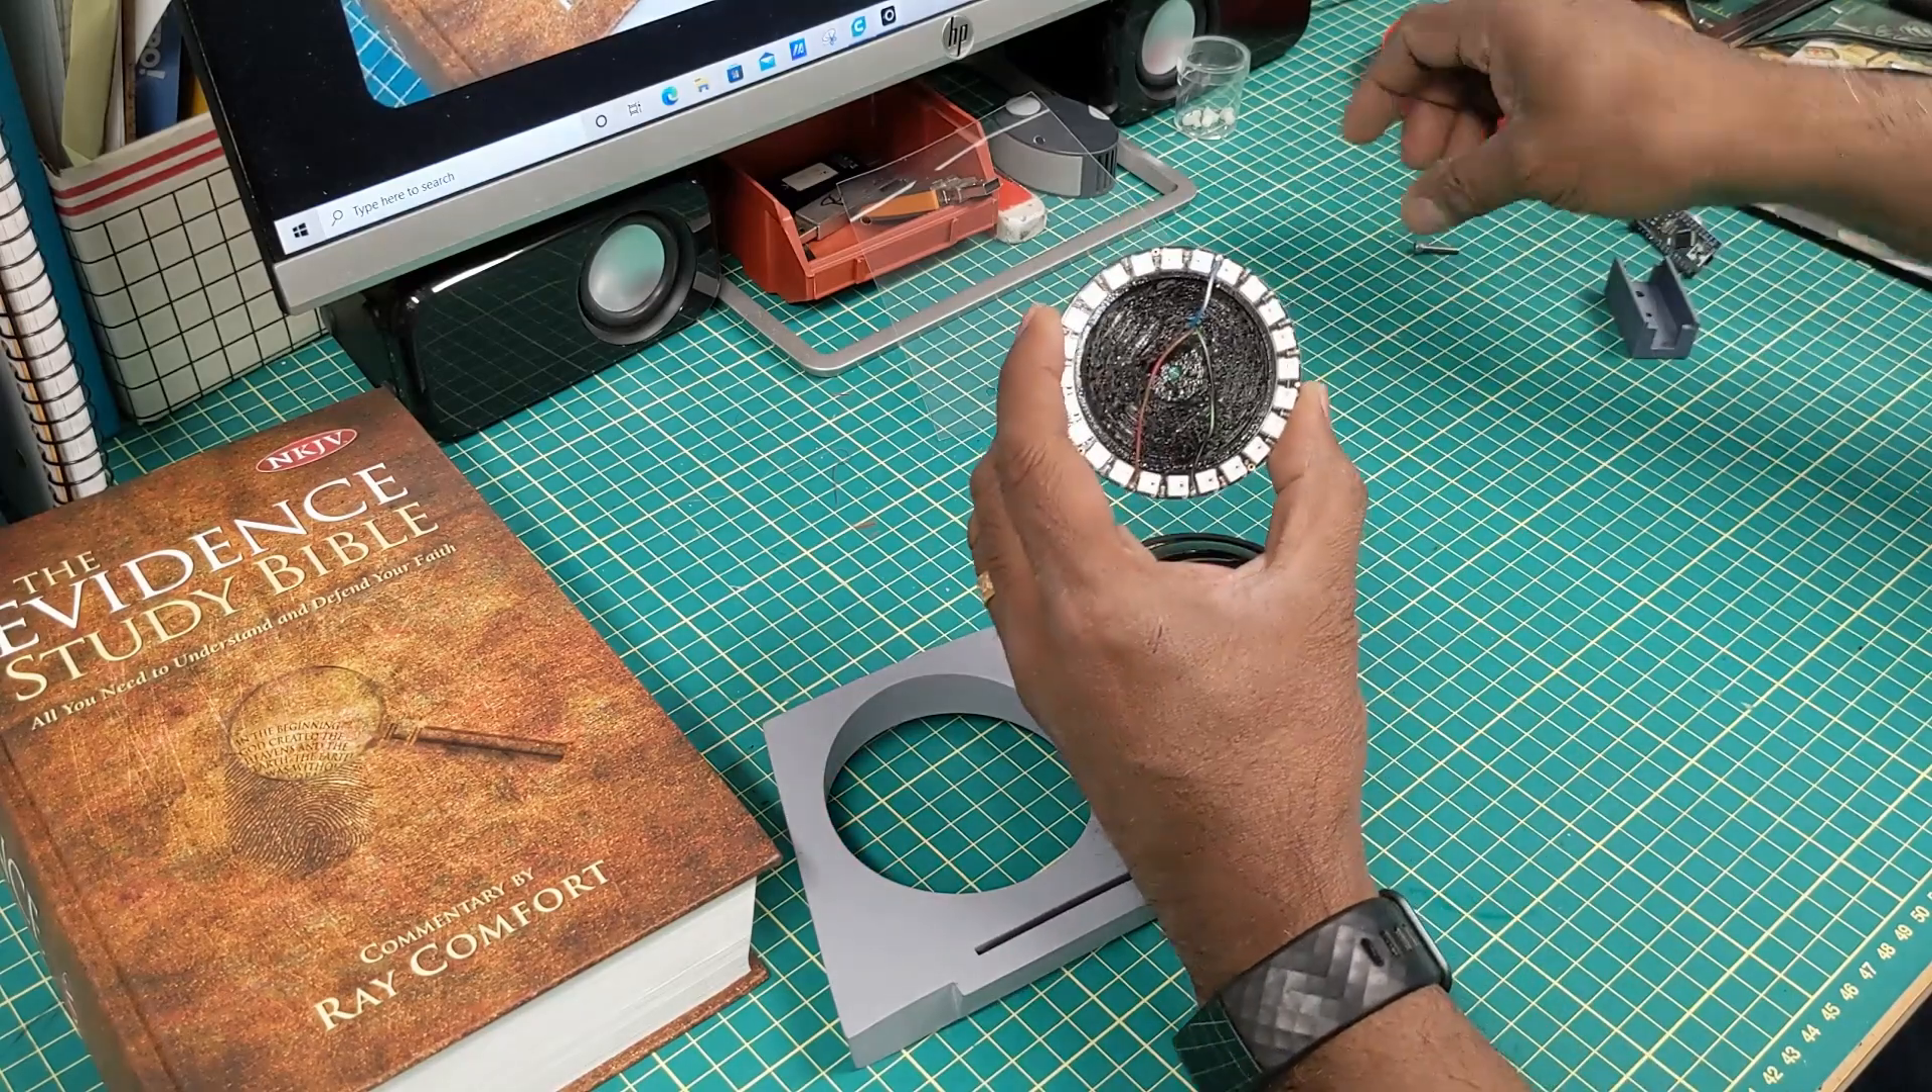That's a 24 LED NeoPixel ring and I've got it mounted to this piece of this housing.